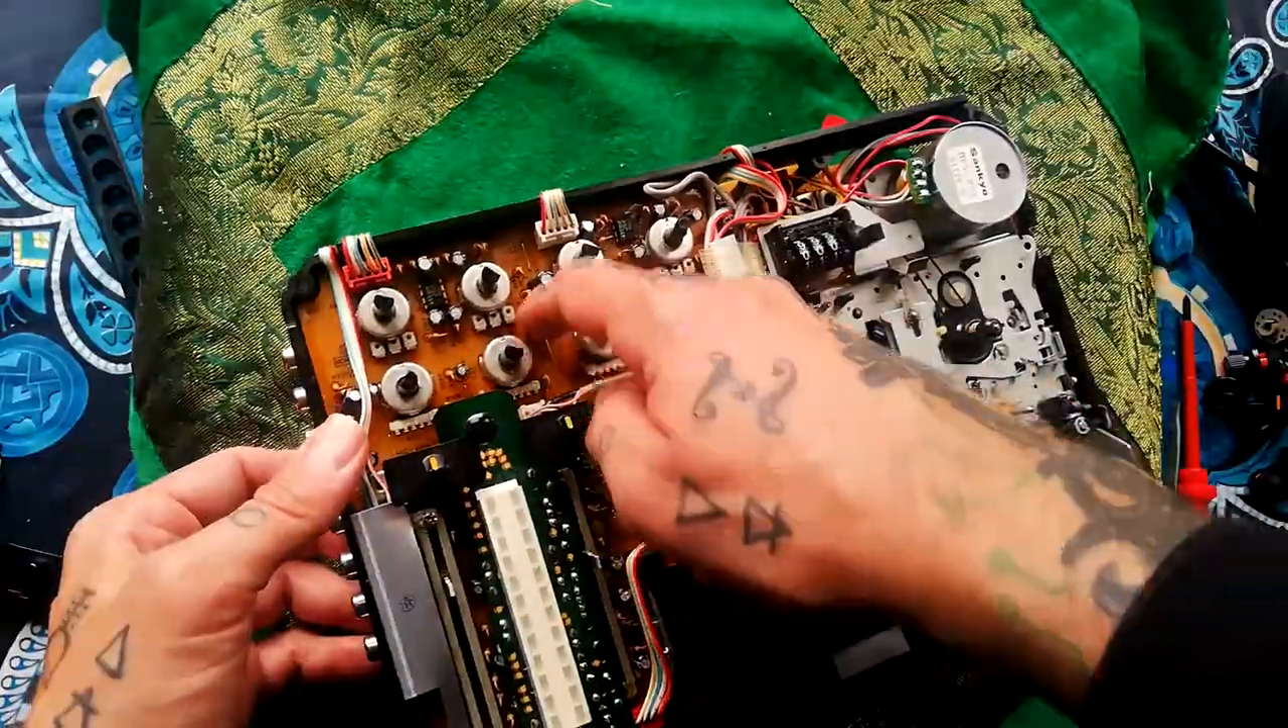So with the outer case removed, you can see we've actually got pretty good access to this board.